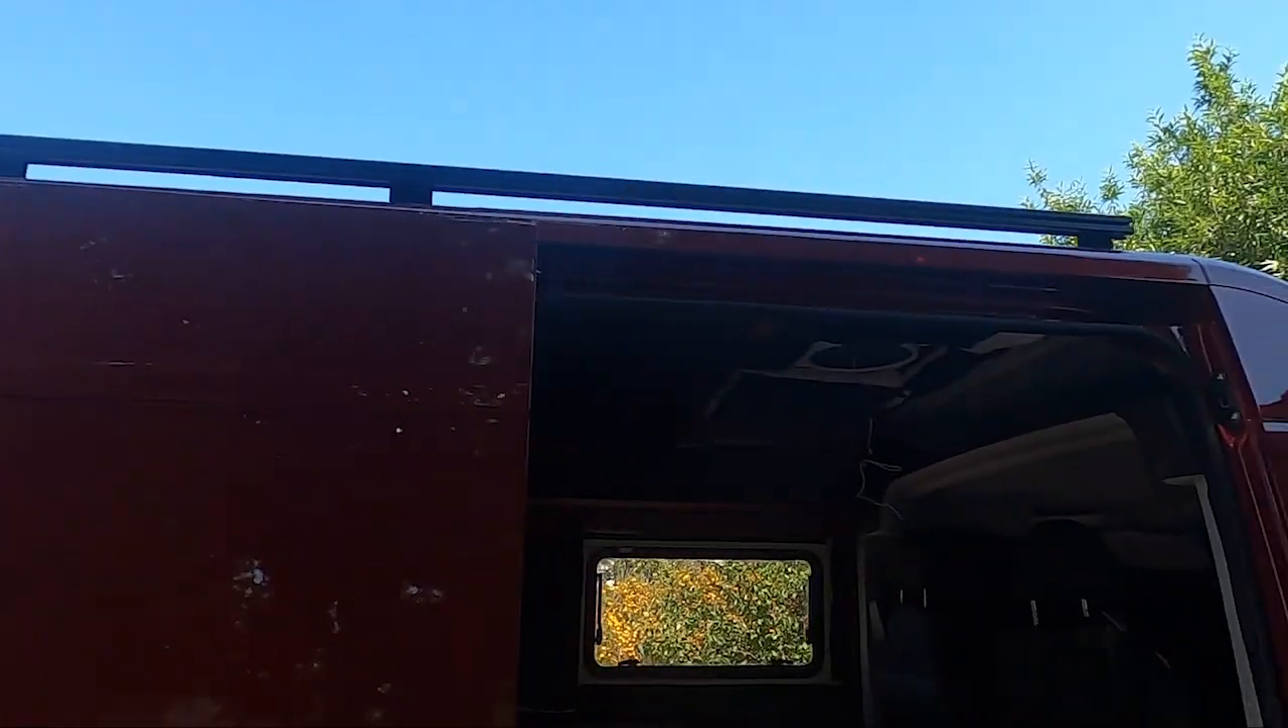Okay so we got the first rail up and now we're going to work on the second one.